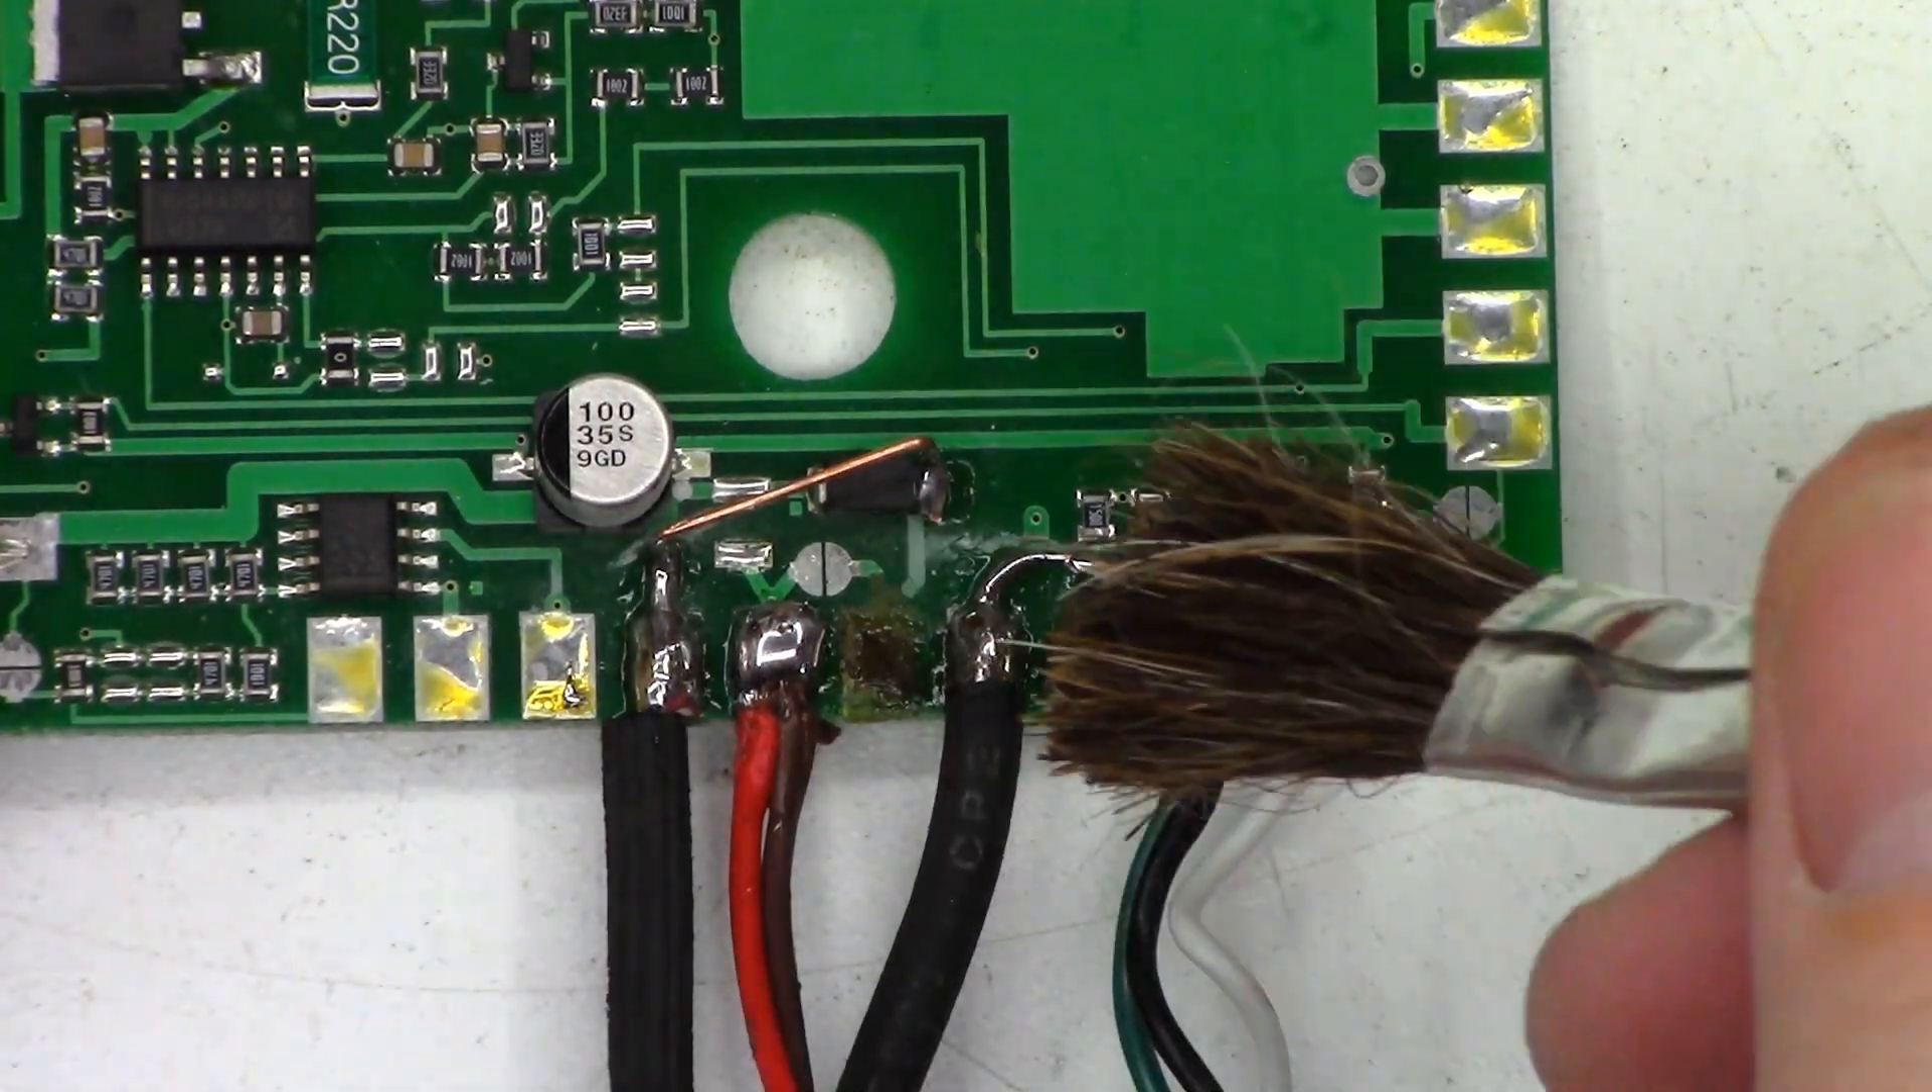All the leads are redressed they're on the board now.